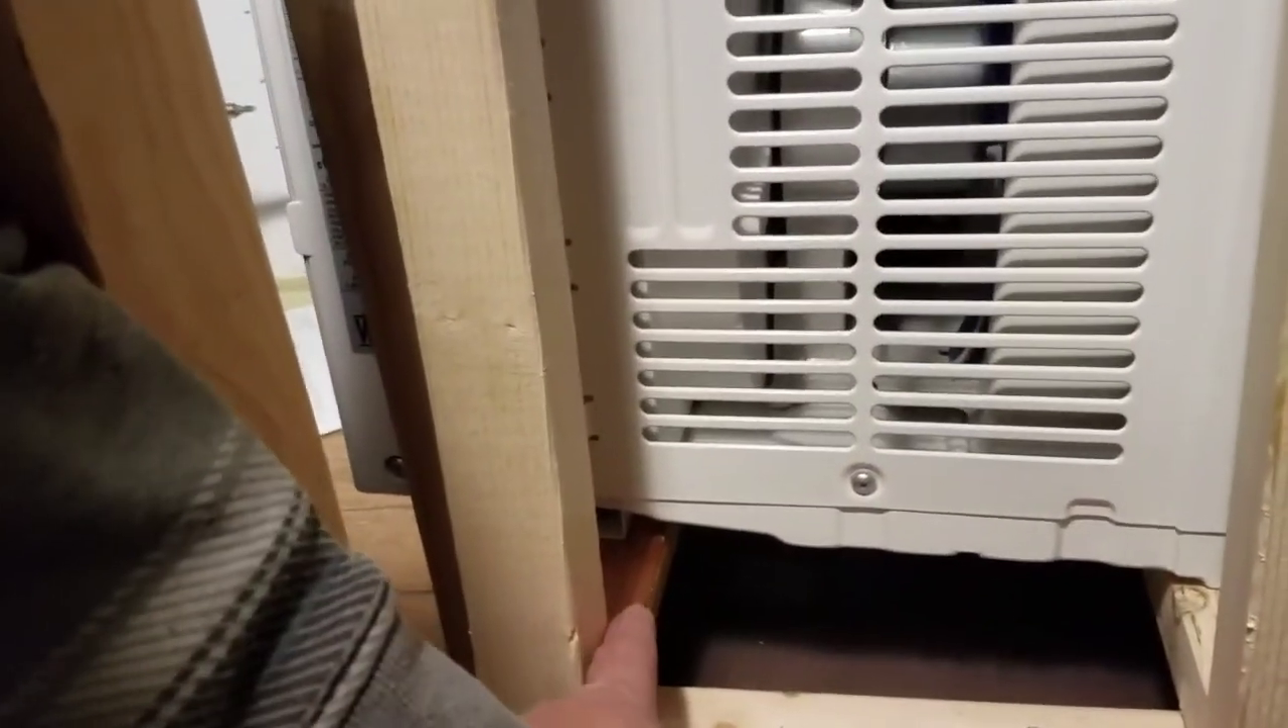Here's the unit sitting in the framing right now.